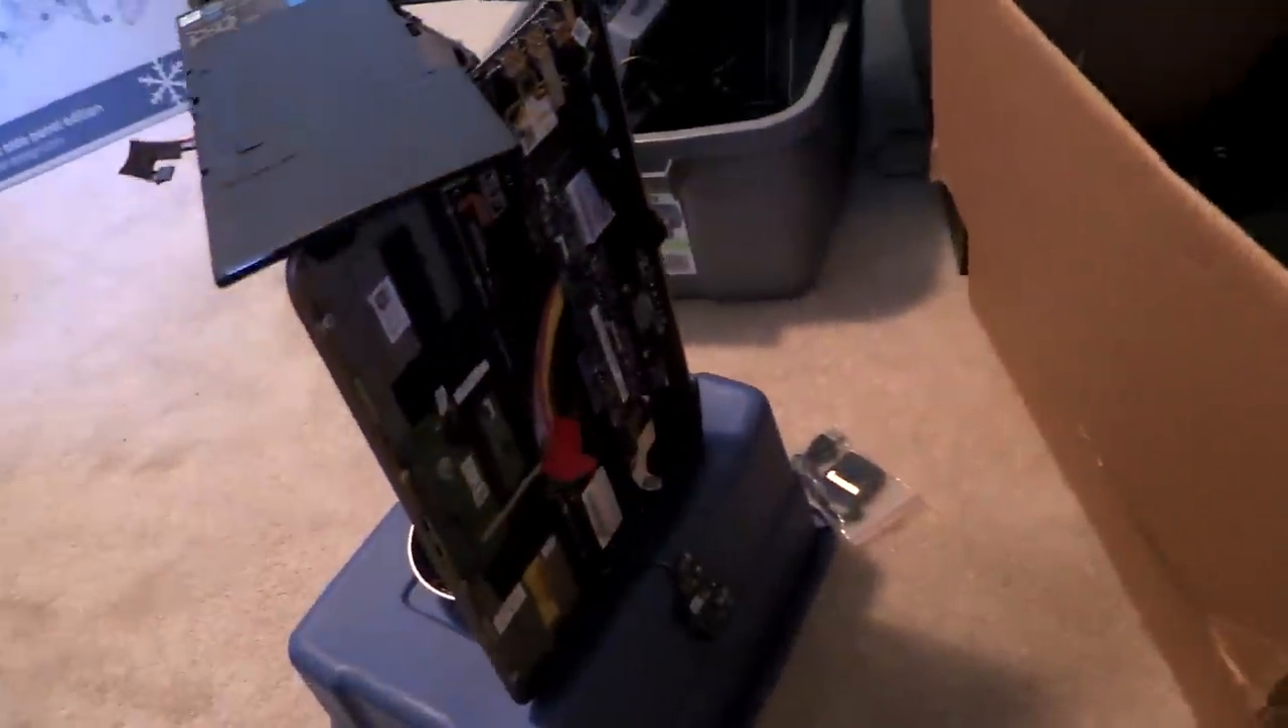I've got the disassembled notebook taken apart and opened up as much as possible.